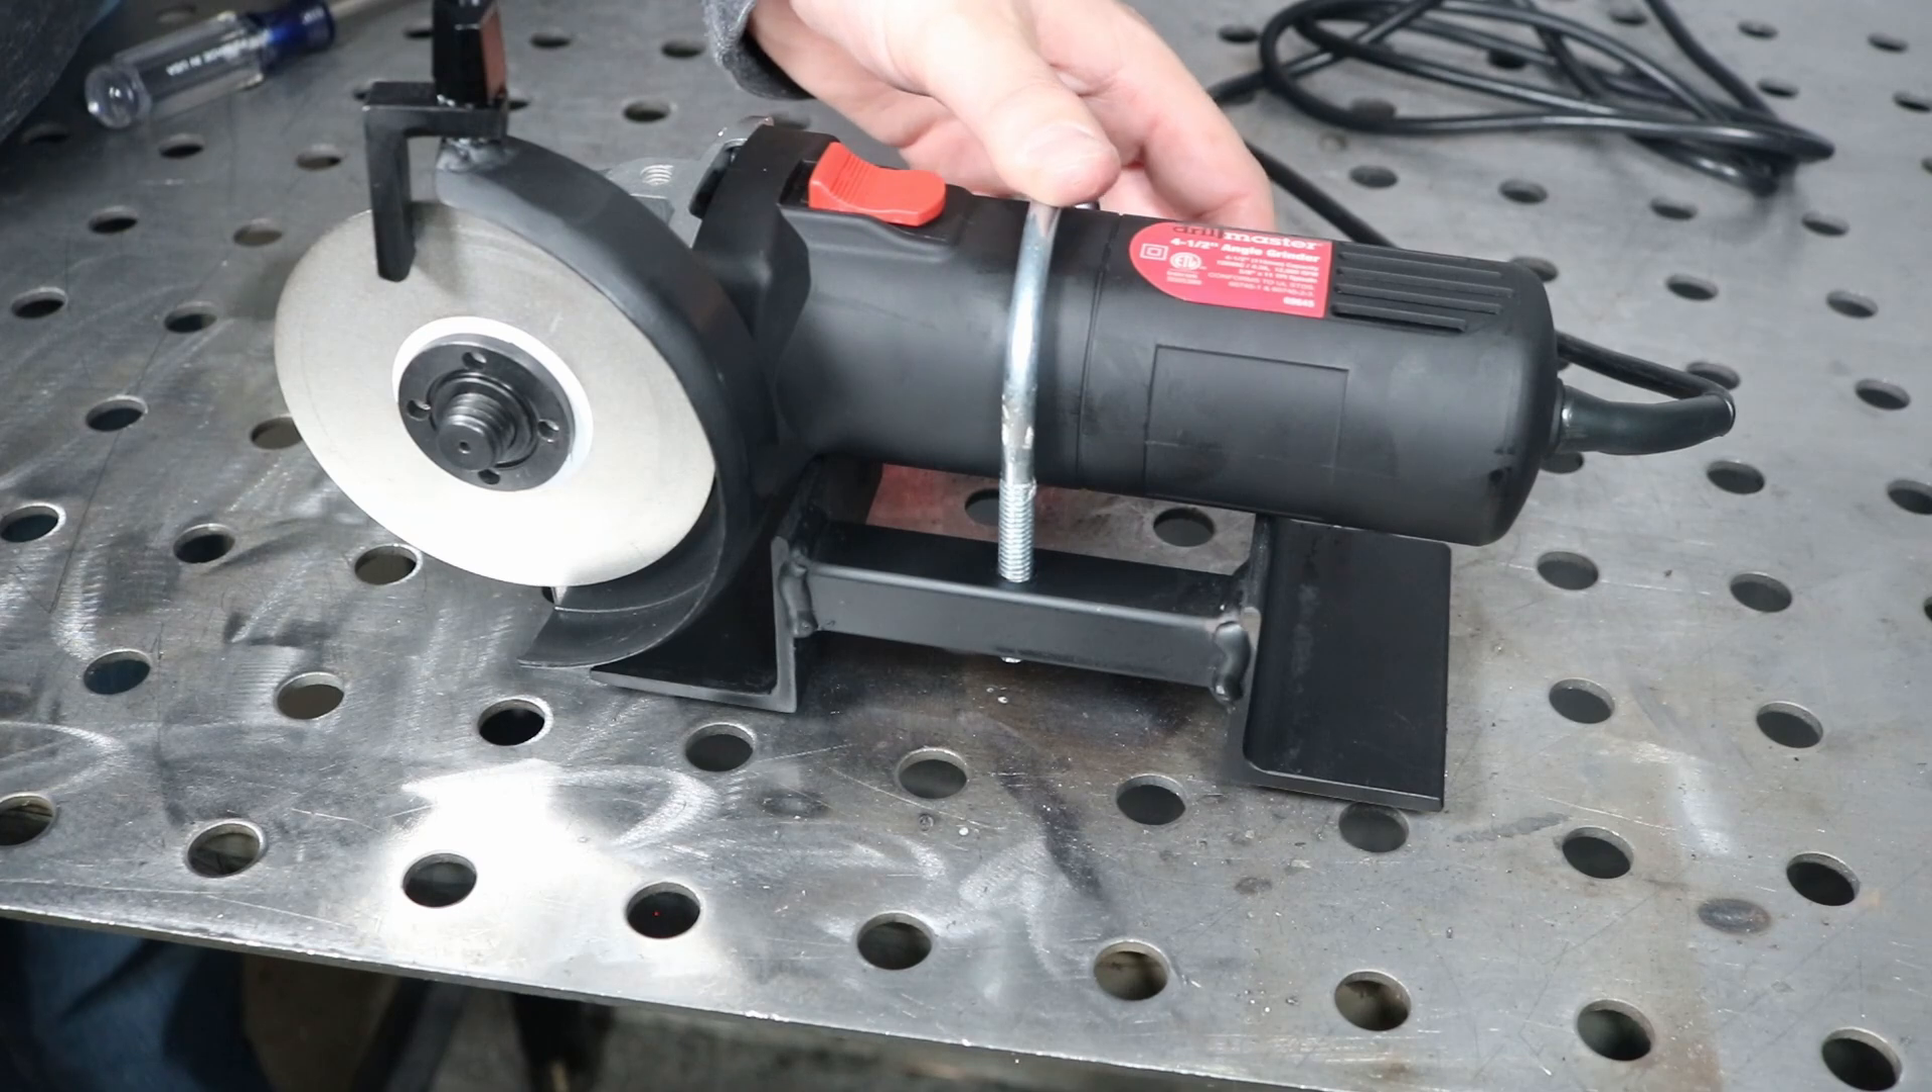Next I've put the guard back on the angle grinder.